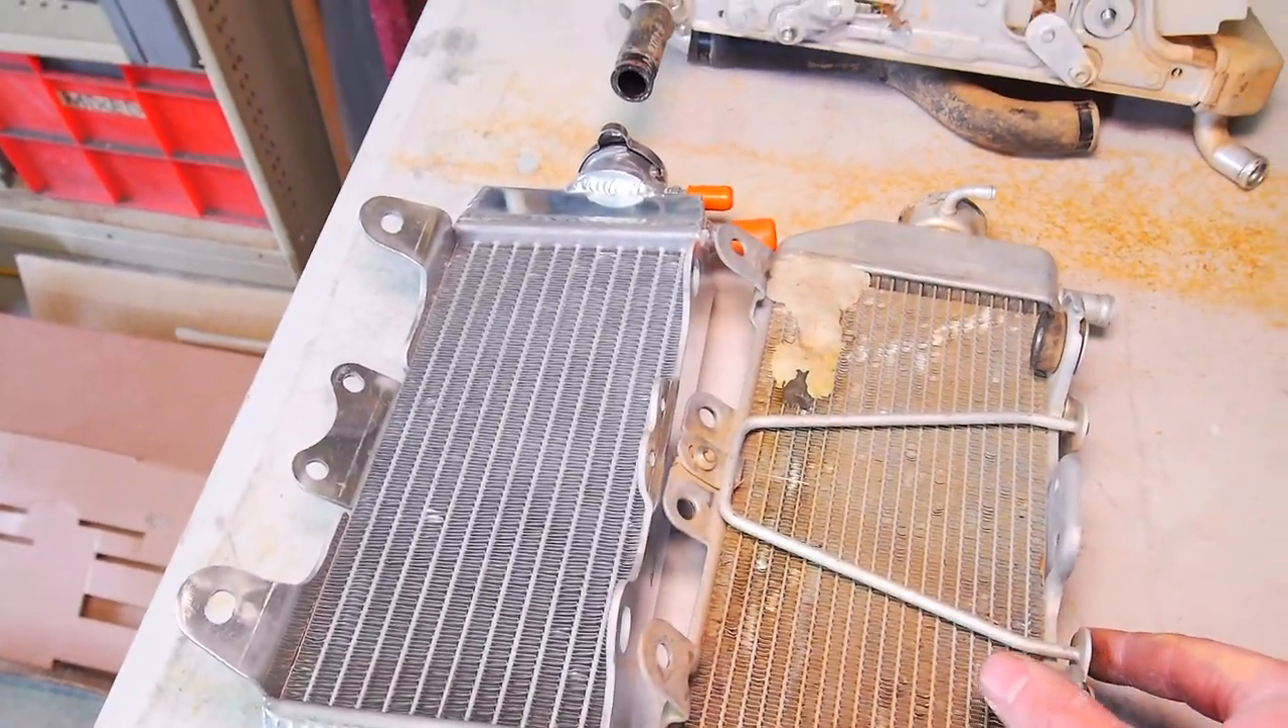All right so we got the rads off the bike.